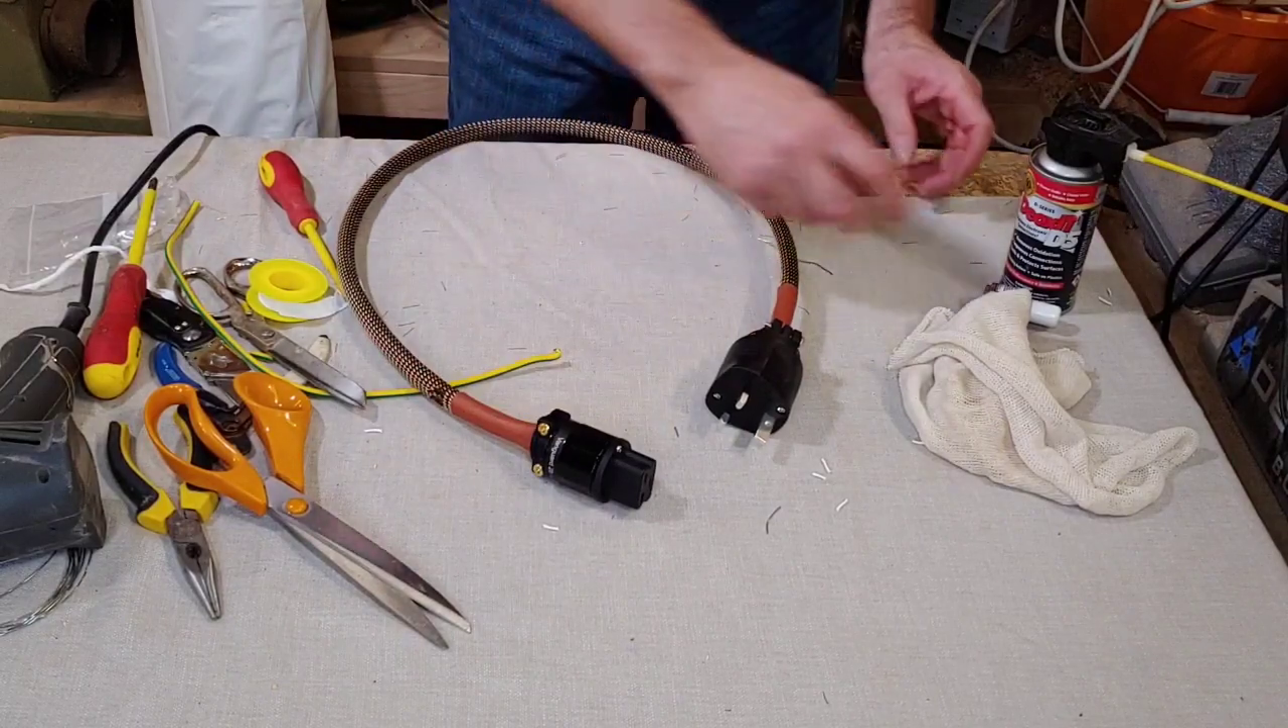So Here we have Our mains cable made.